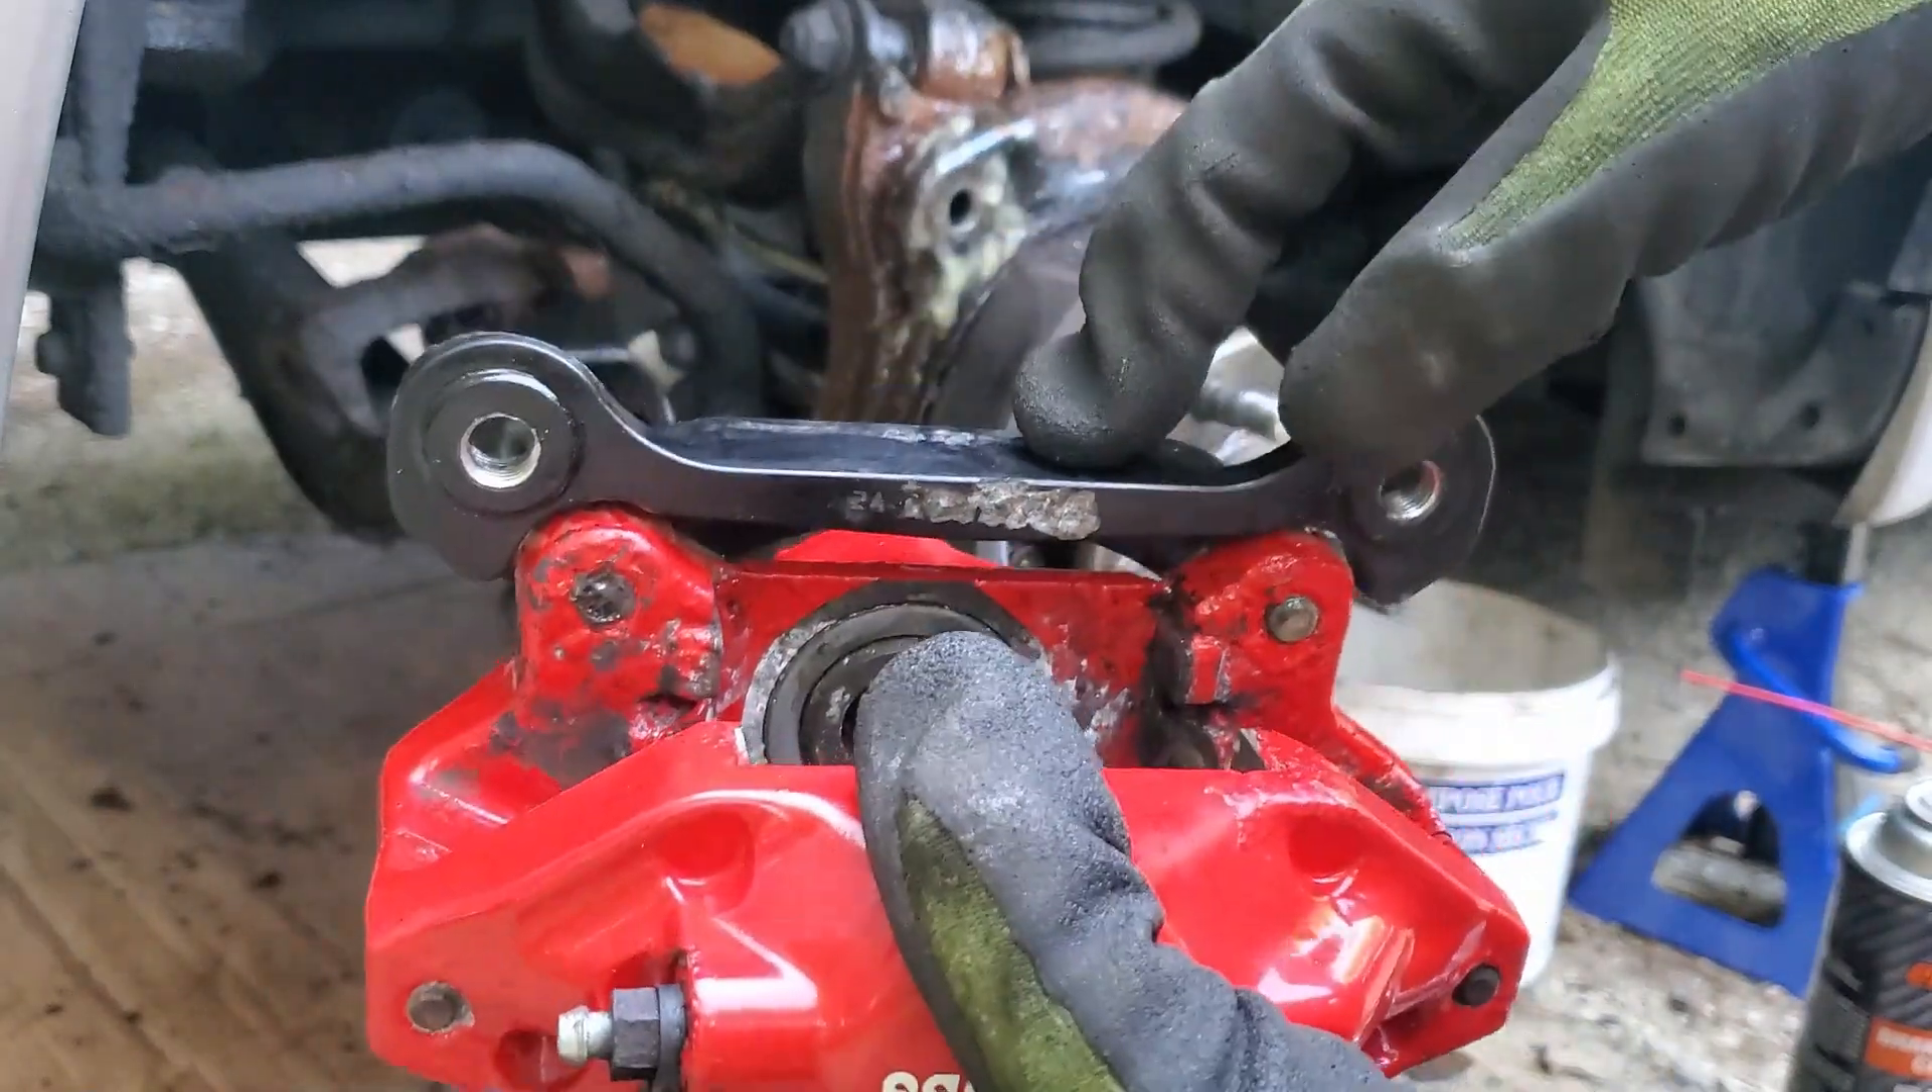You can already see I have the bracket on the rear Brembo.